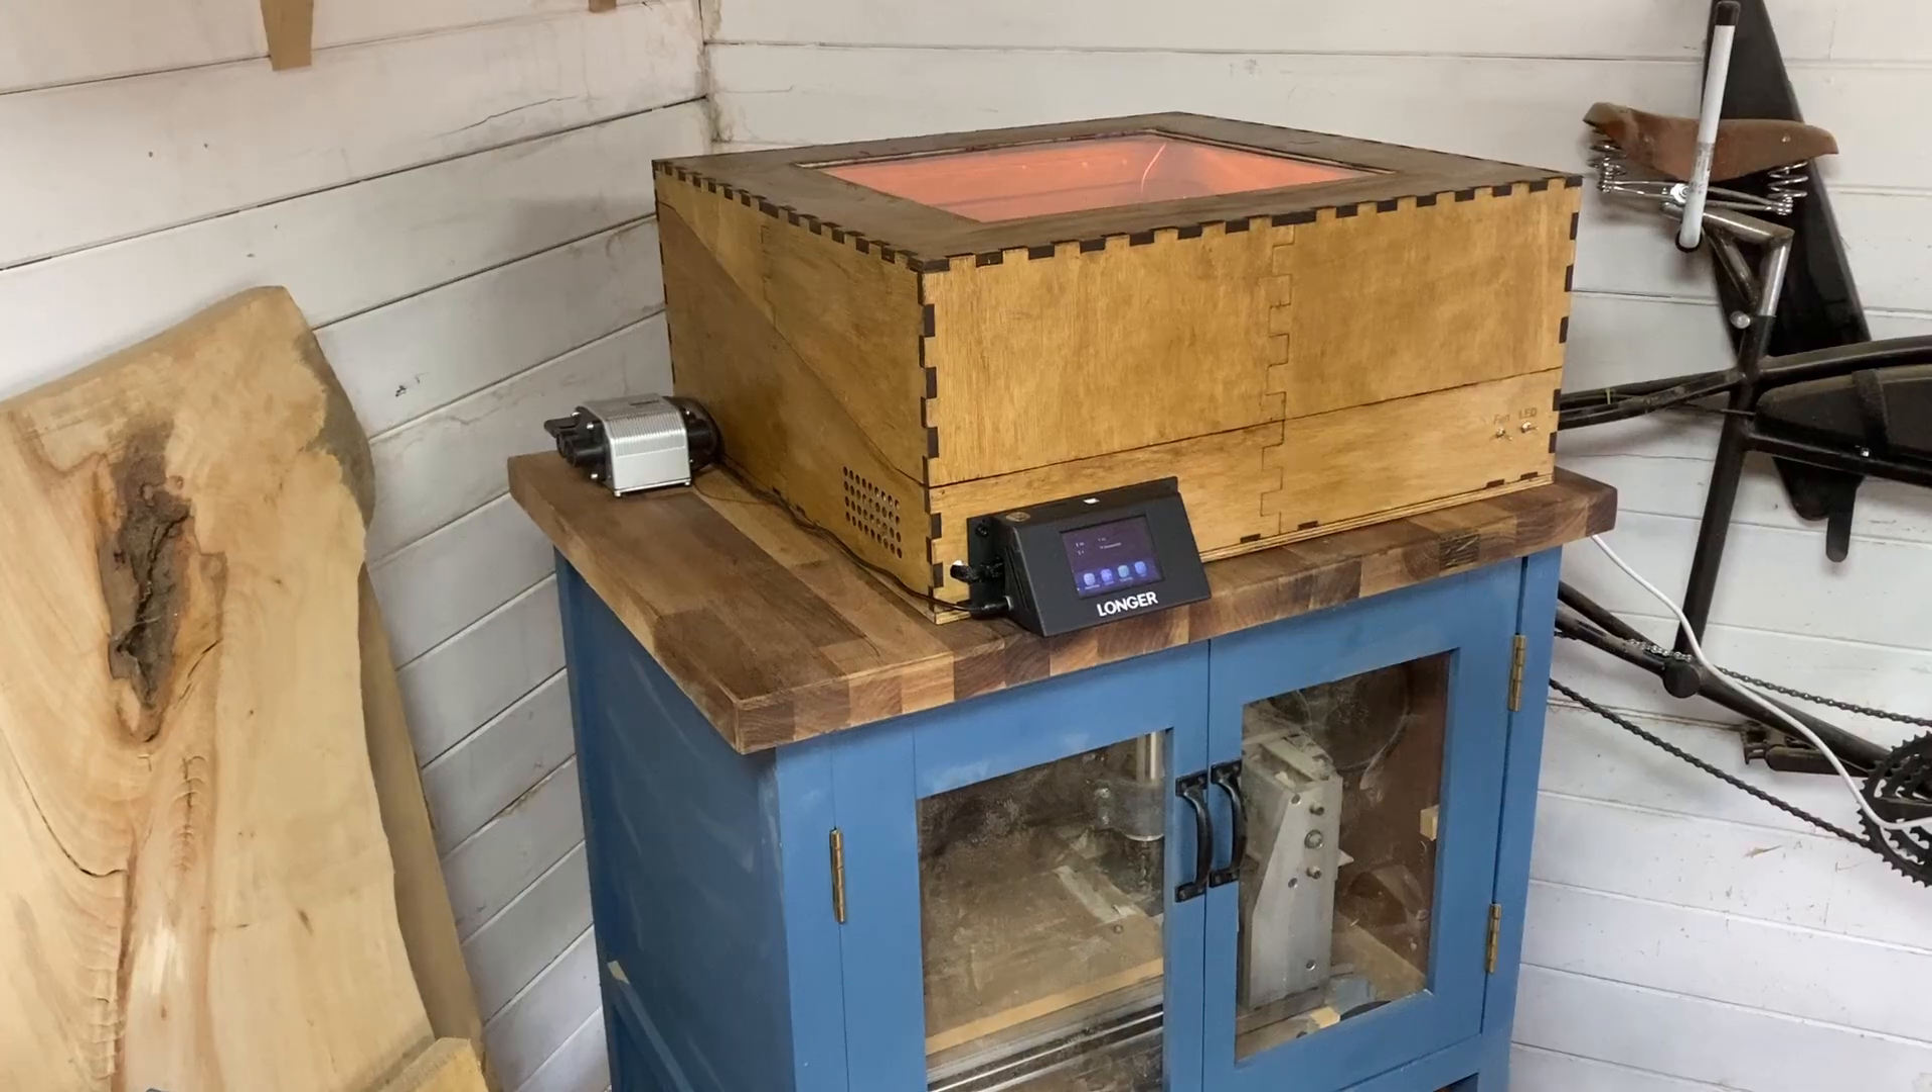It's looking pretty sweet now with the laser inside and the control panel really finishes the front off.